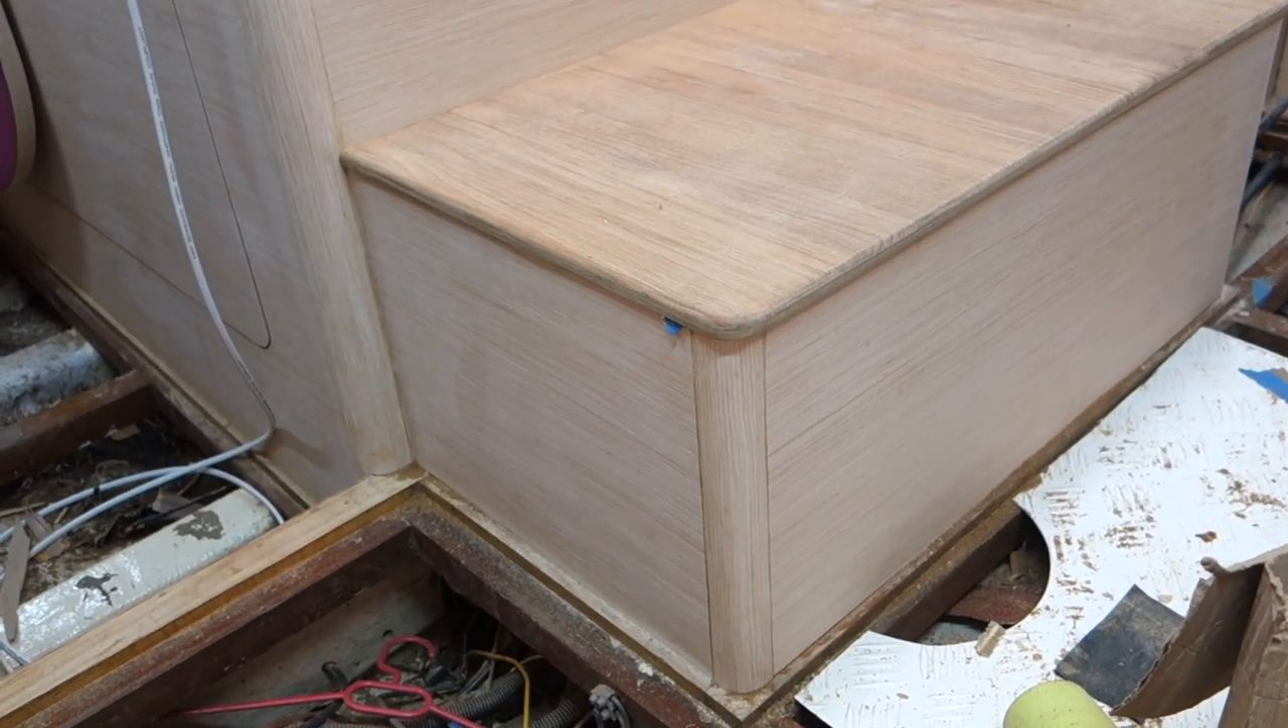So there was quite a bit of preparation involved but the veneer is finally on, went on this morning.